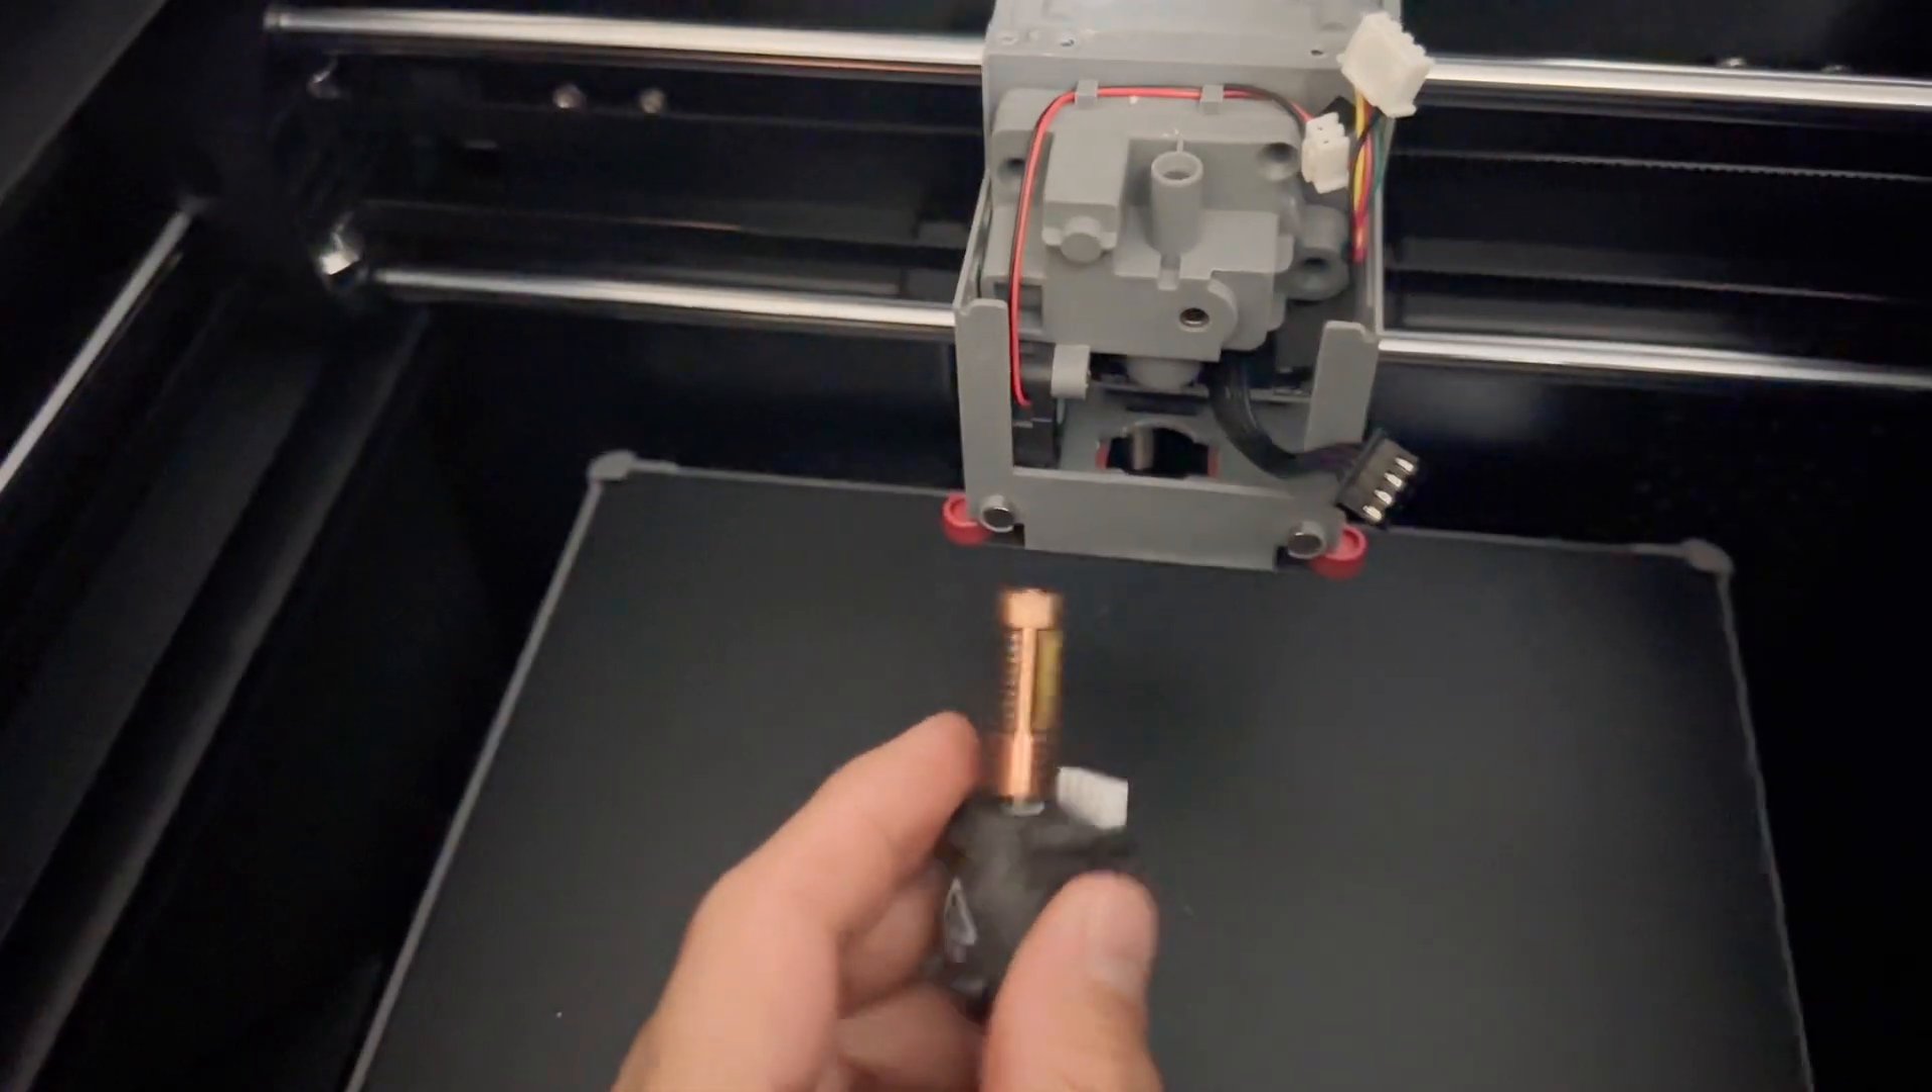Okay i took the nozzle out.